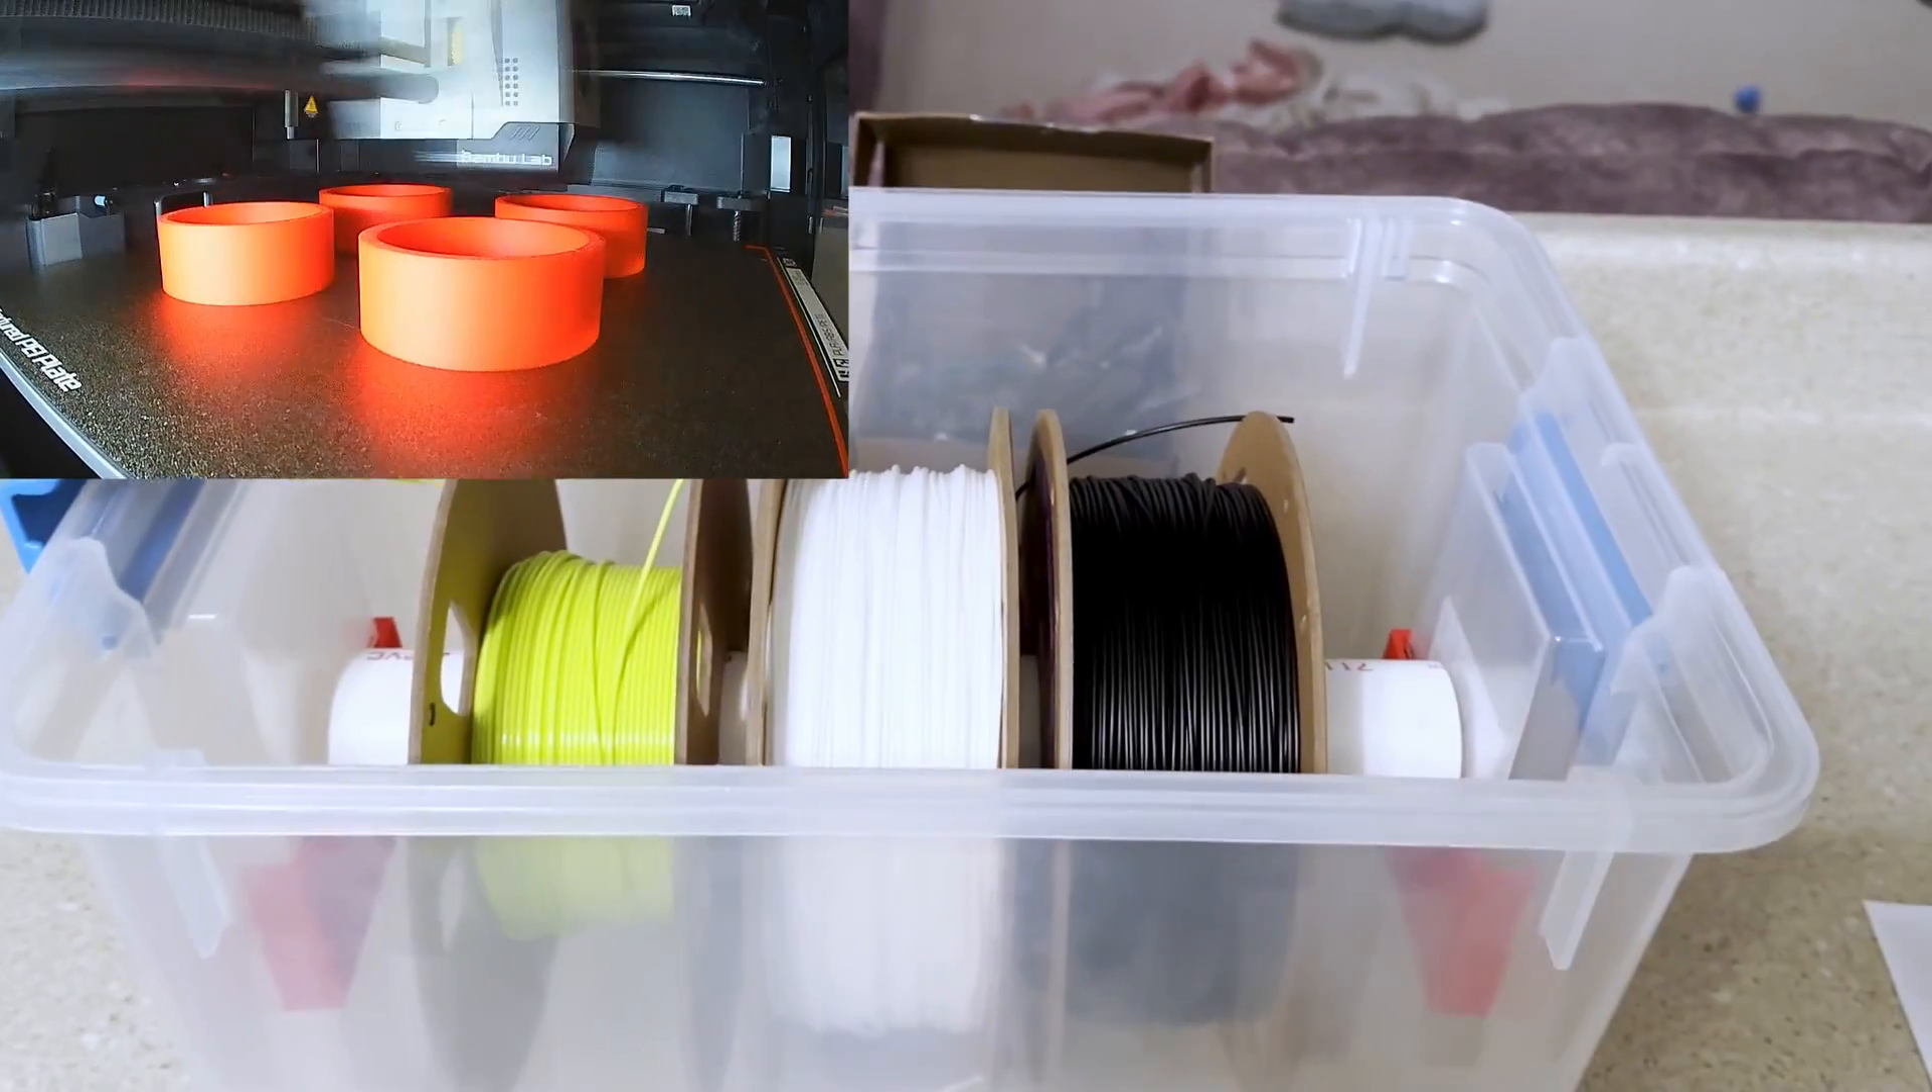The test fit looks good three rolls in there with no problem.